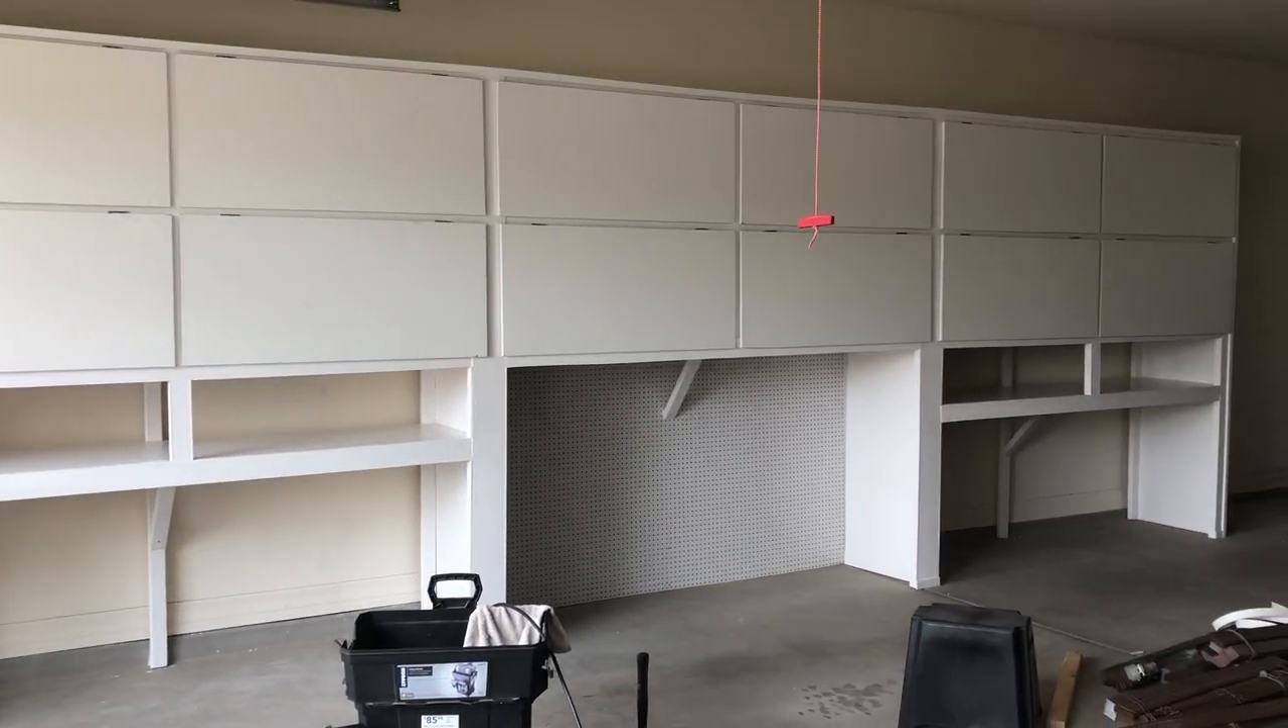So the doors have been attached.